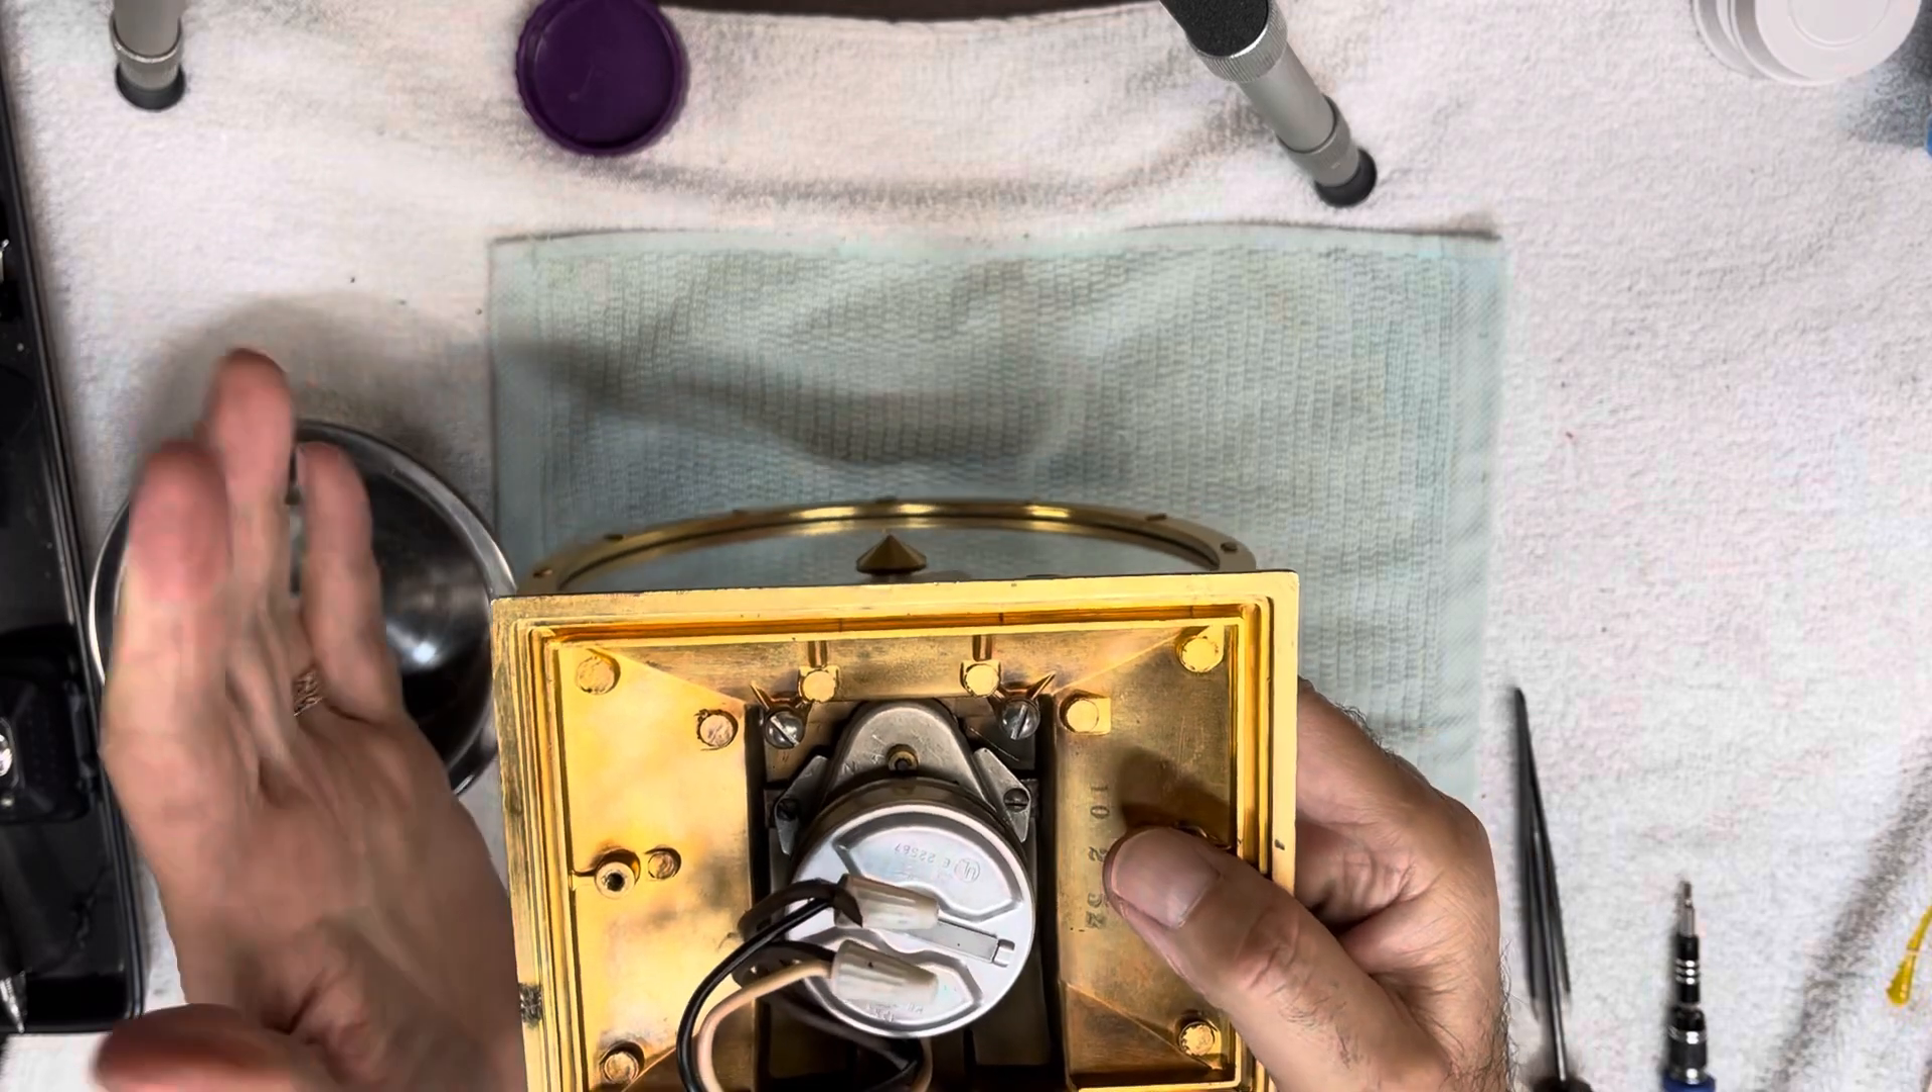I have the motor back on. it turns out you really need three hands for this.